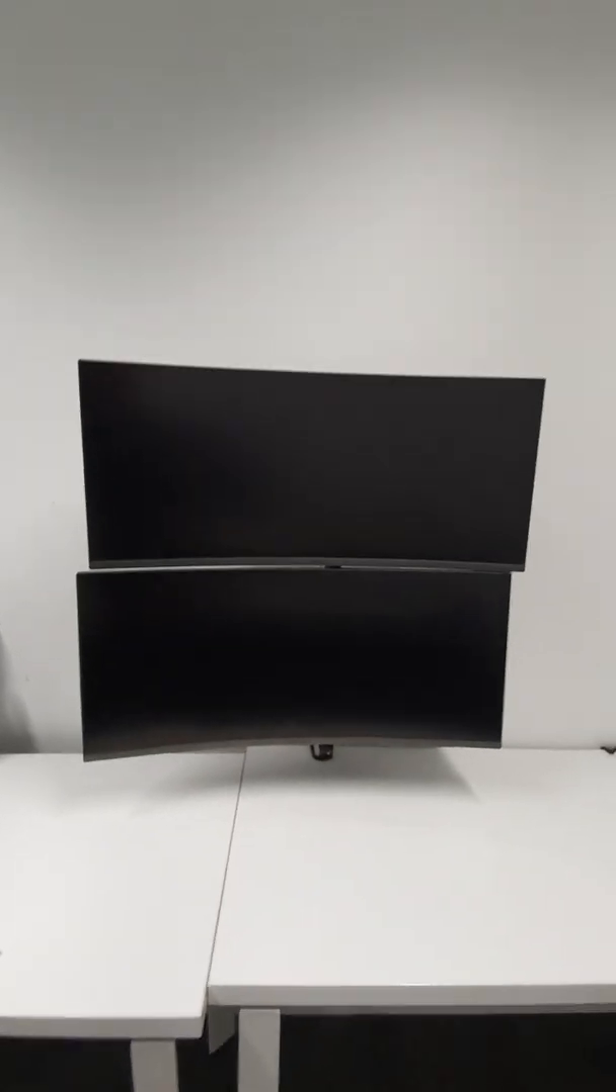Looking at the array now we can see this offset between the two displays and that's a result of having the spacing between the two arms incorrect.